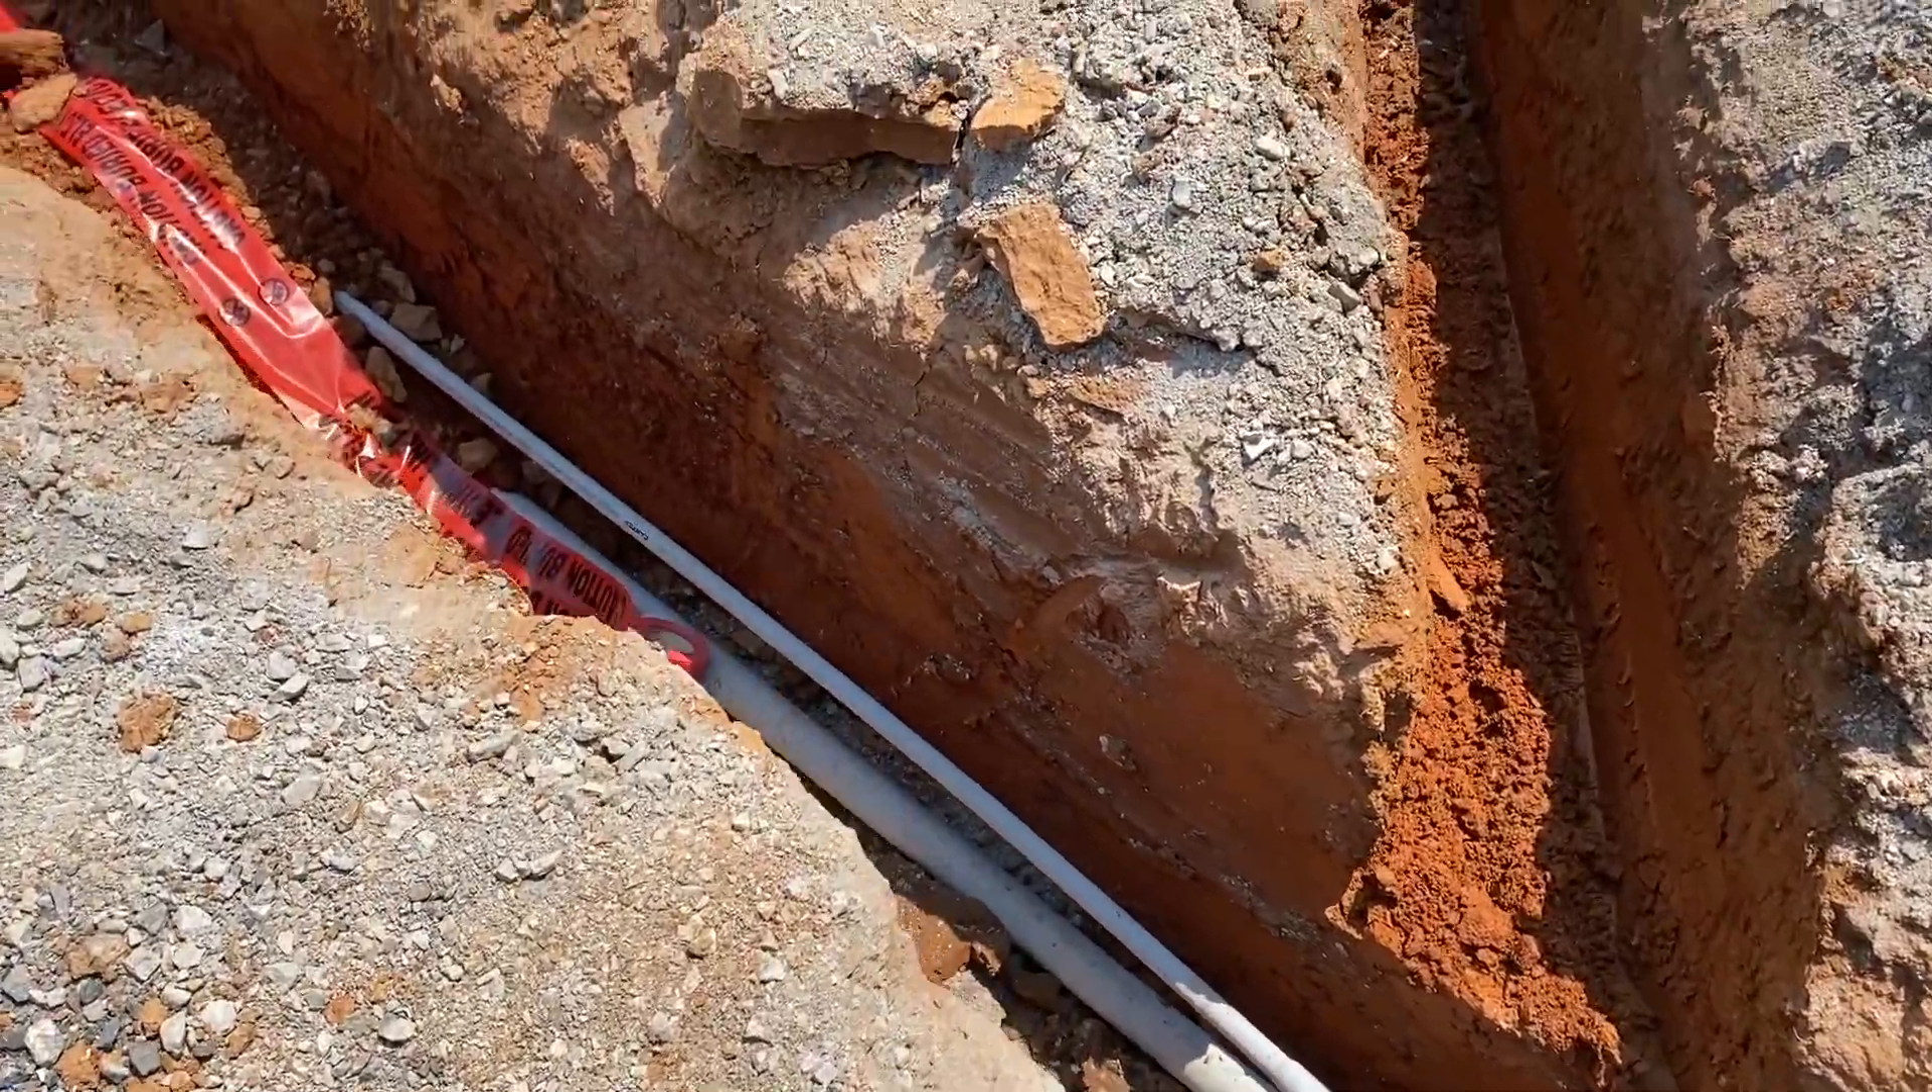All right, we got electrical conduit all in.